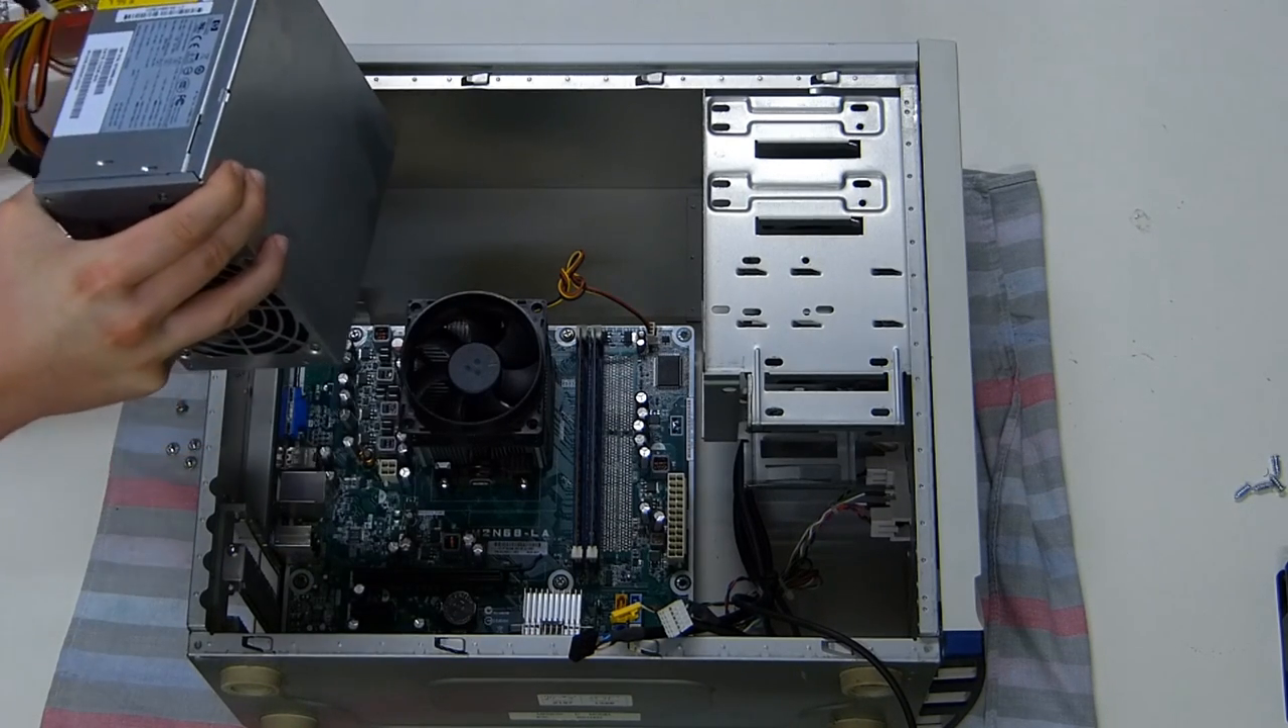I now have the HP power supply out of the HP computer and it does say HP on there.